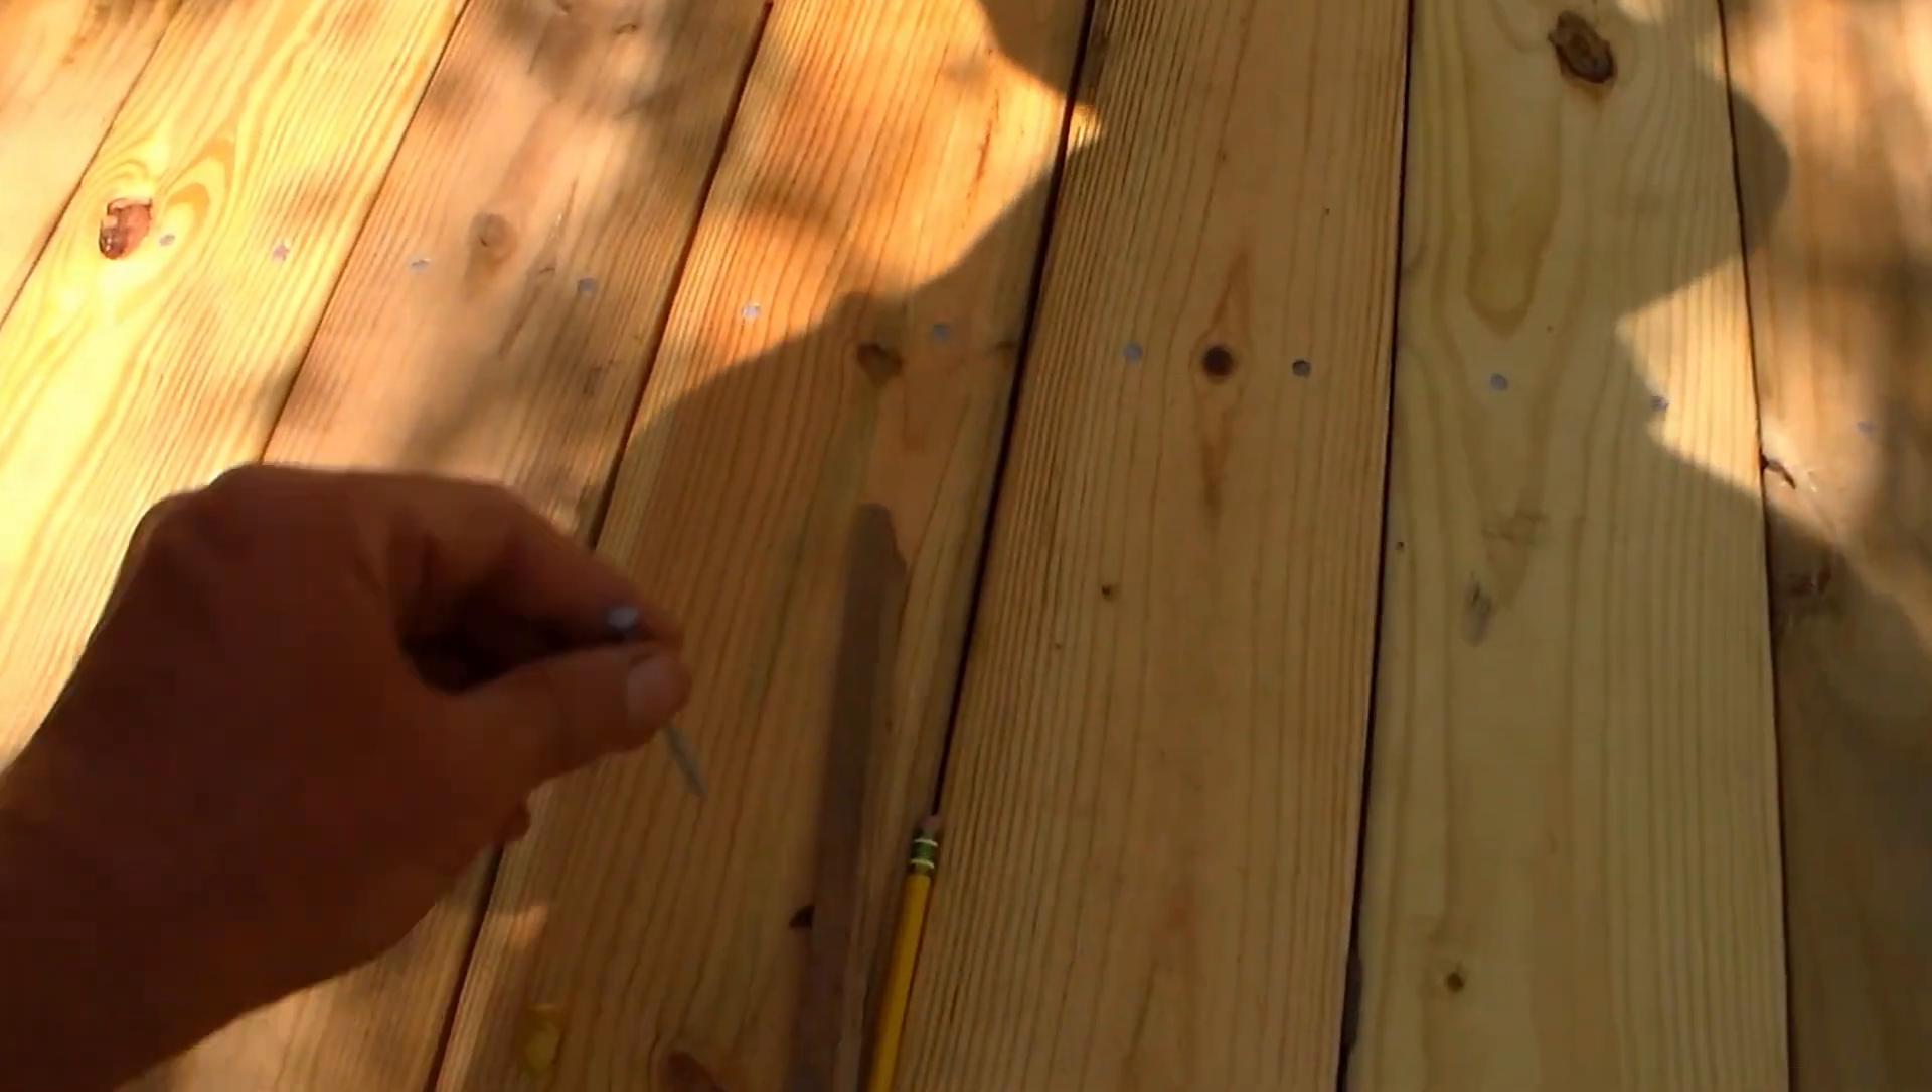So you want to leave a space between each deck board and you can see I've done that.